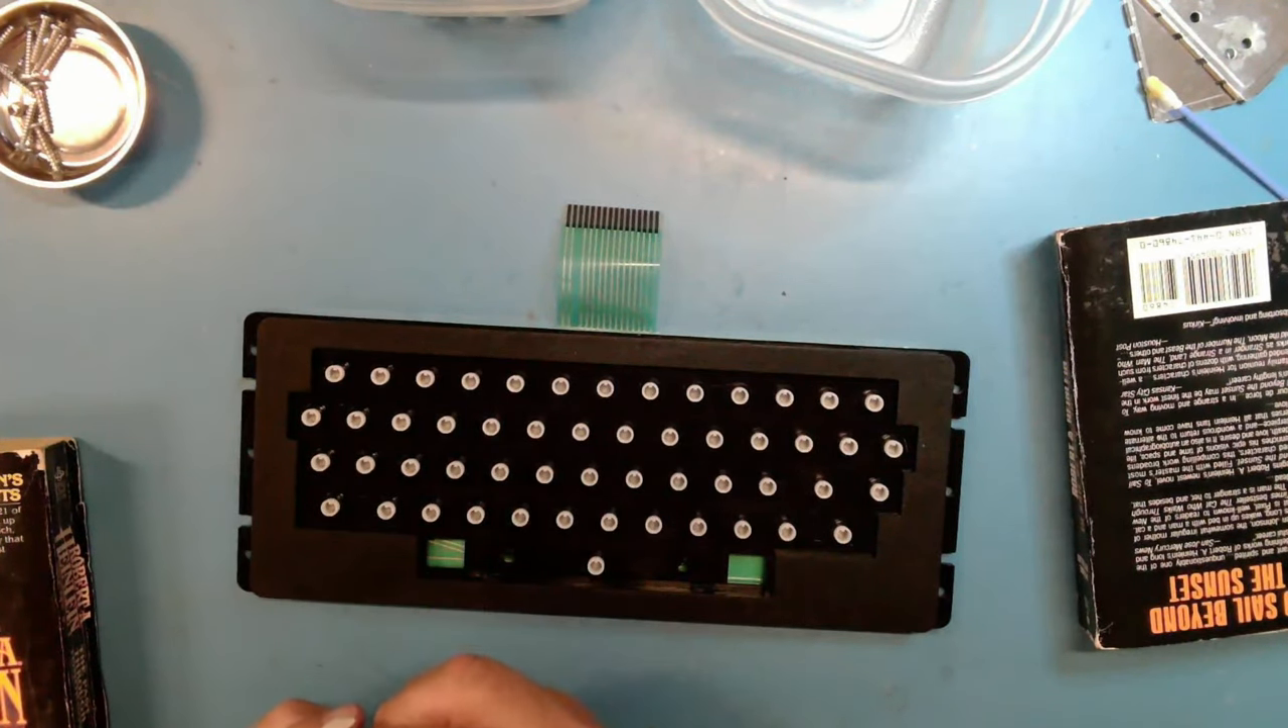Now, we just need to put back the key caps.